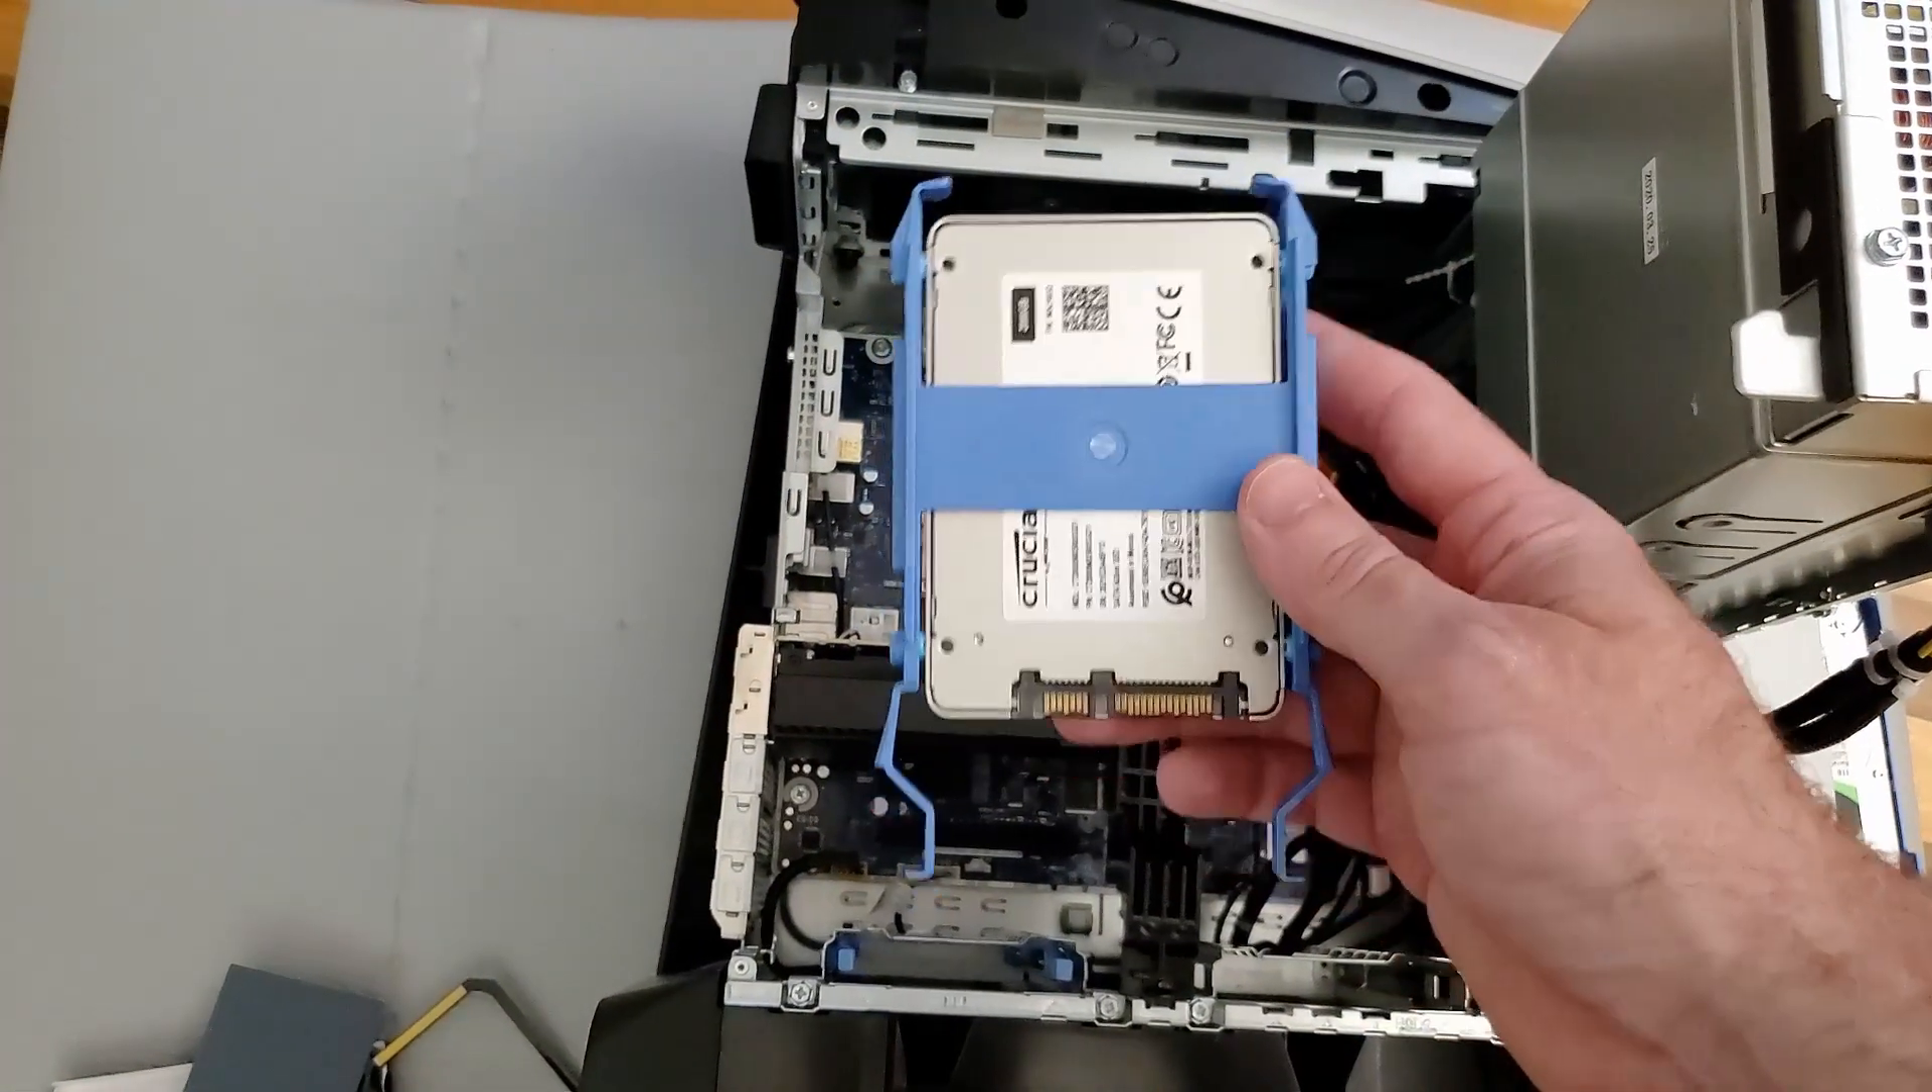And here we have our hard drive installed in the cage.